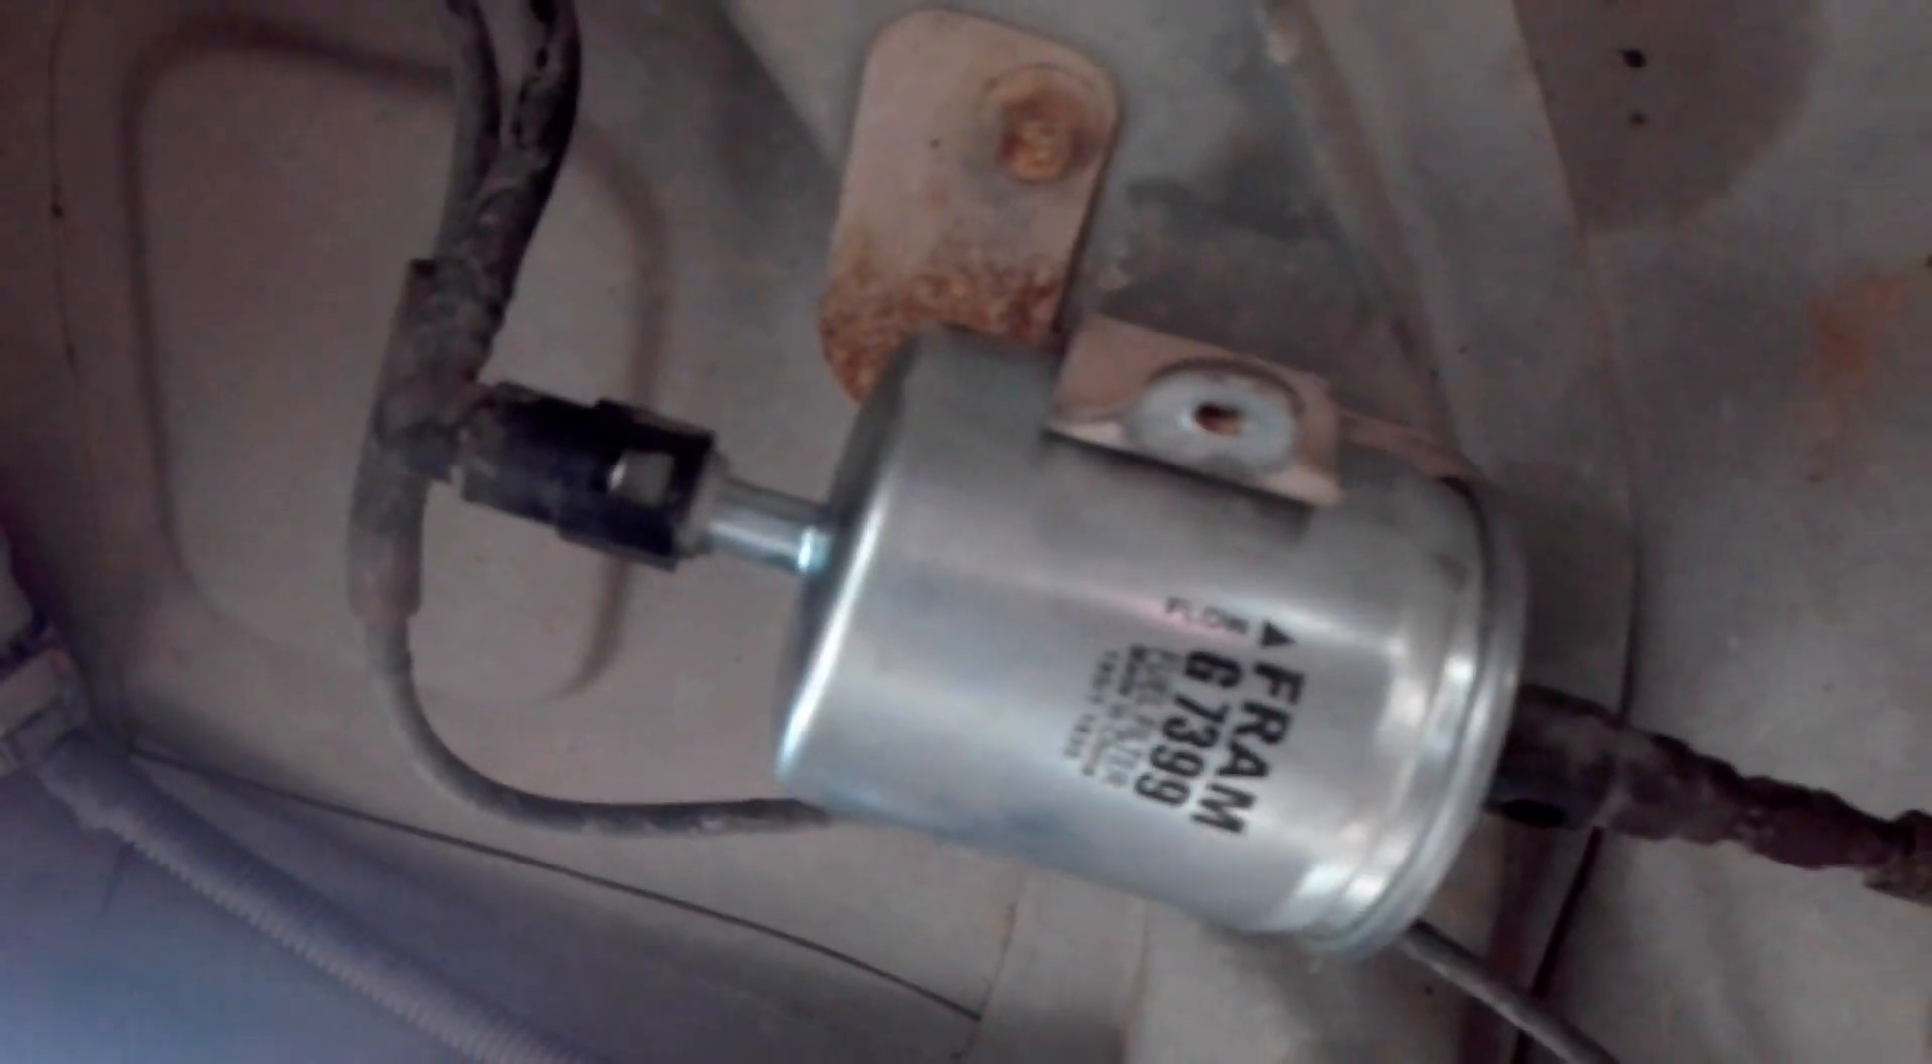Ya está colocado el filtro nuevo.